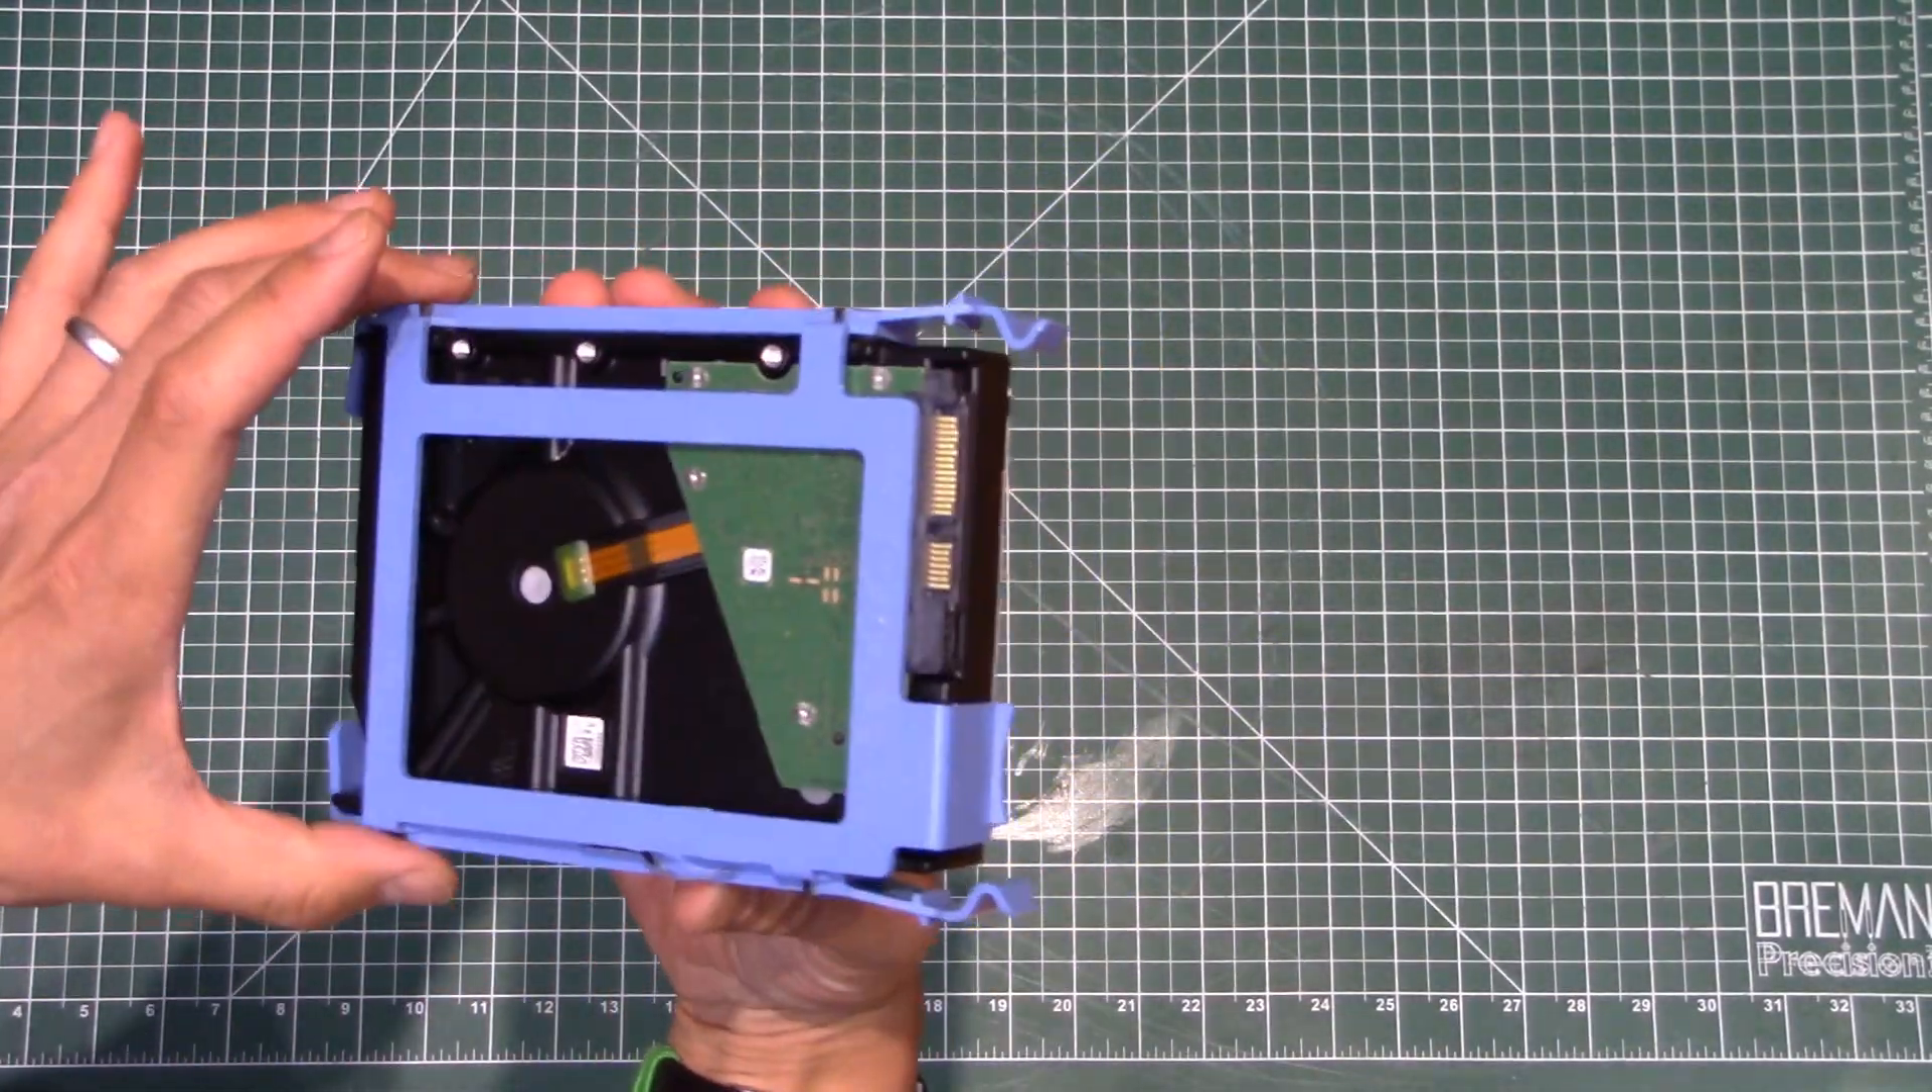So now we've got the drive in the caddy and hopefully this is ready to just slot right into the case.